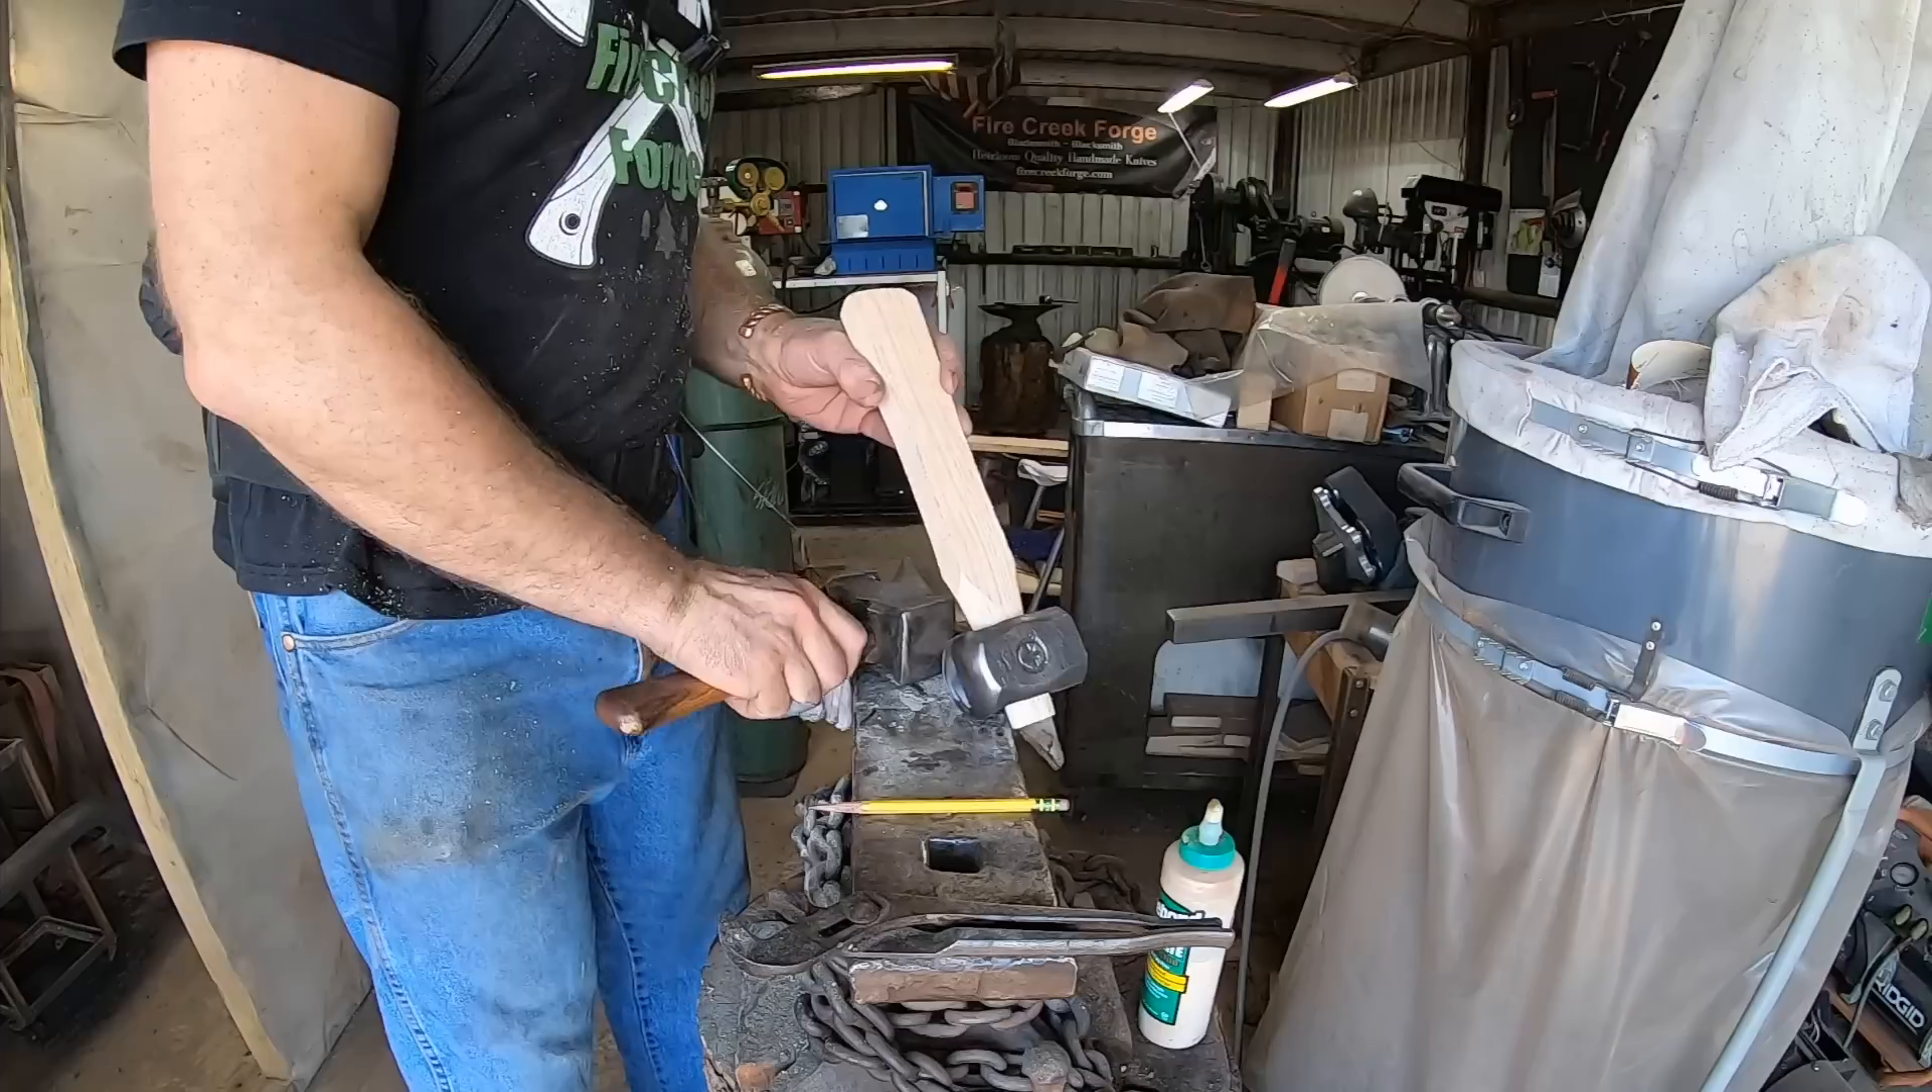So the handle went right on.